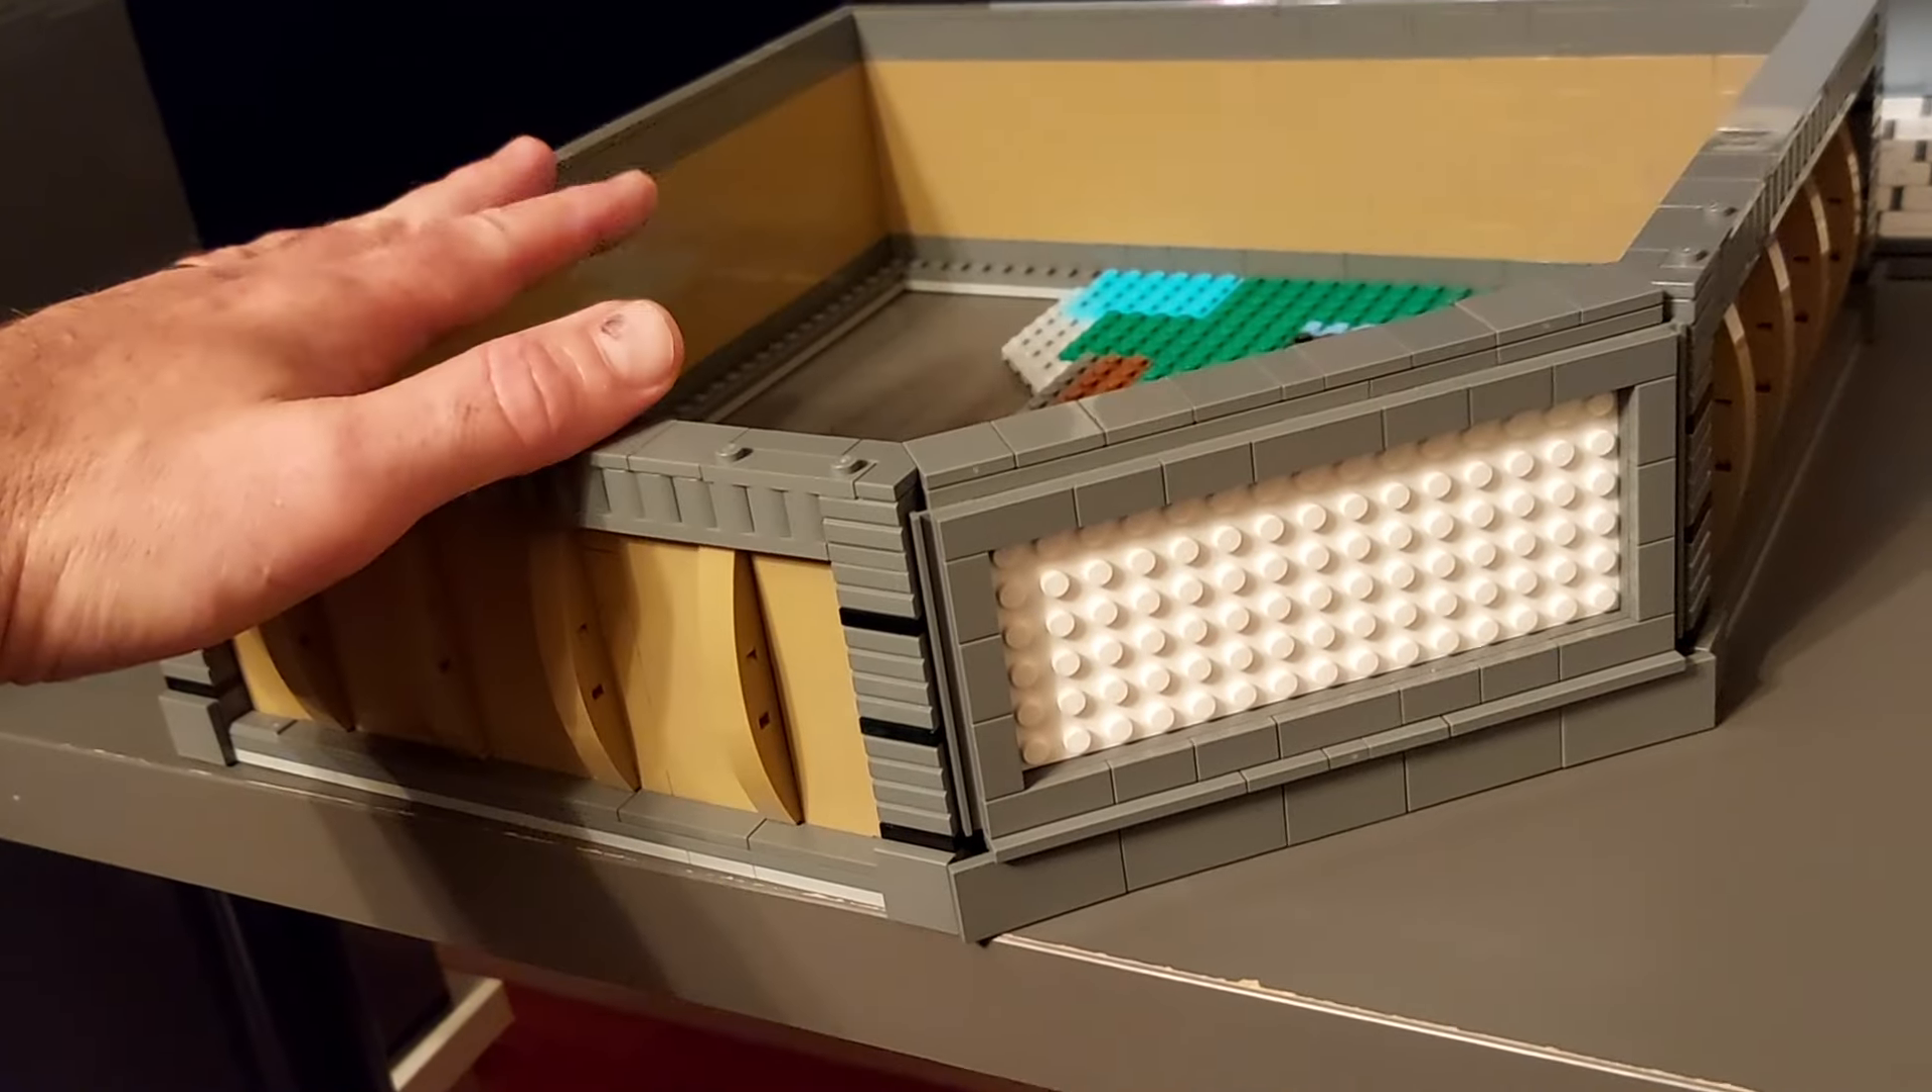Now I put the profile bricks on here just to give it a little bit more texture and and tiled off all the way around the top.